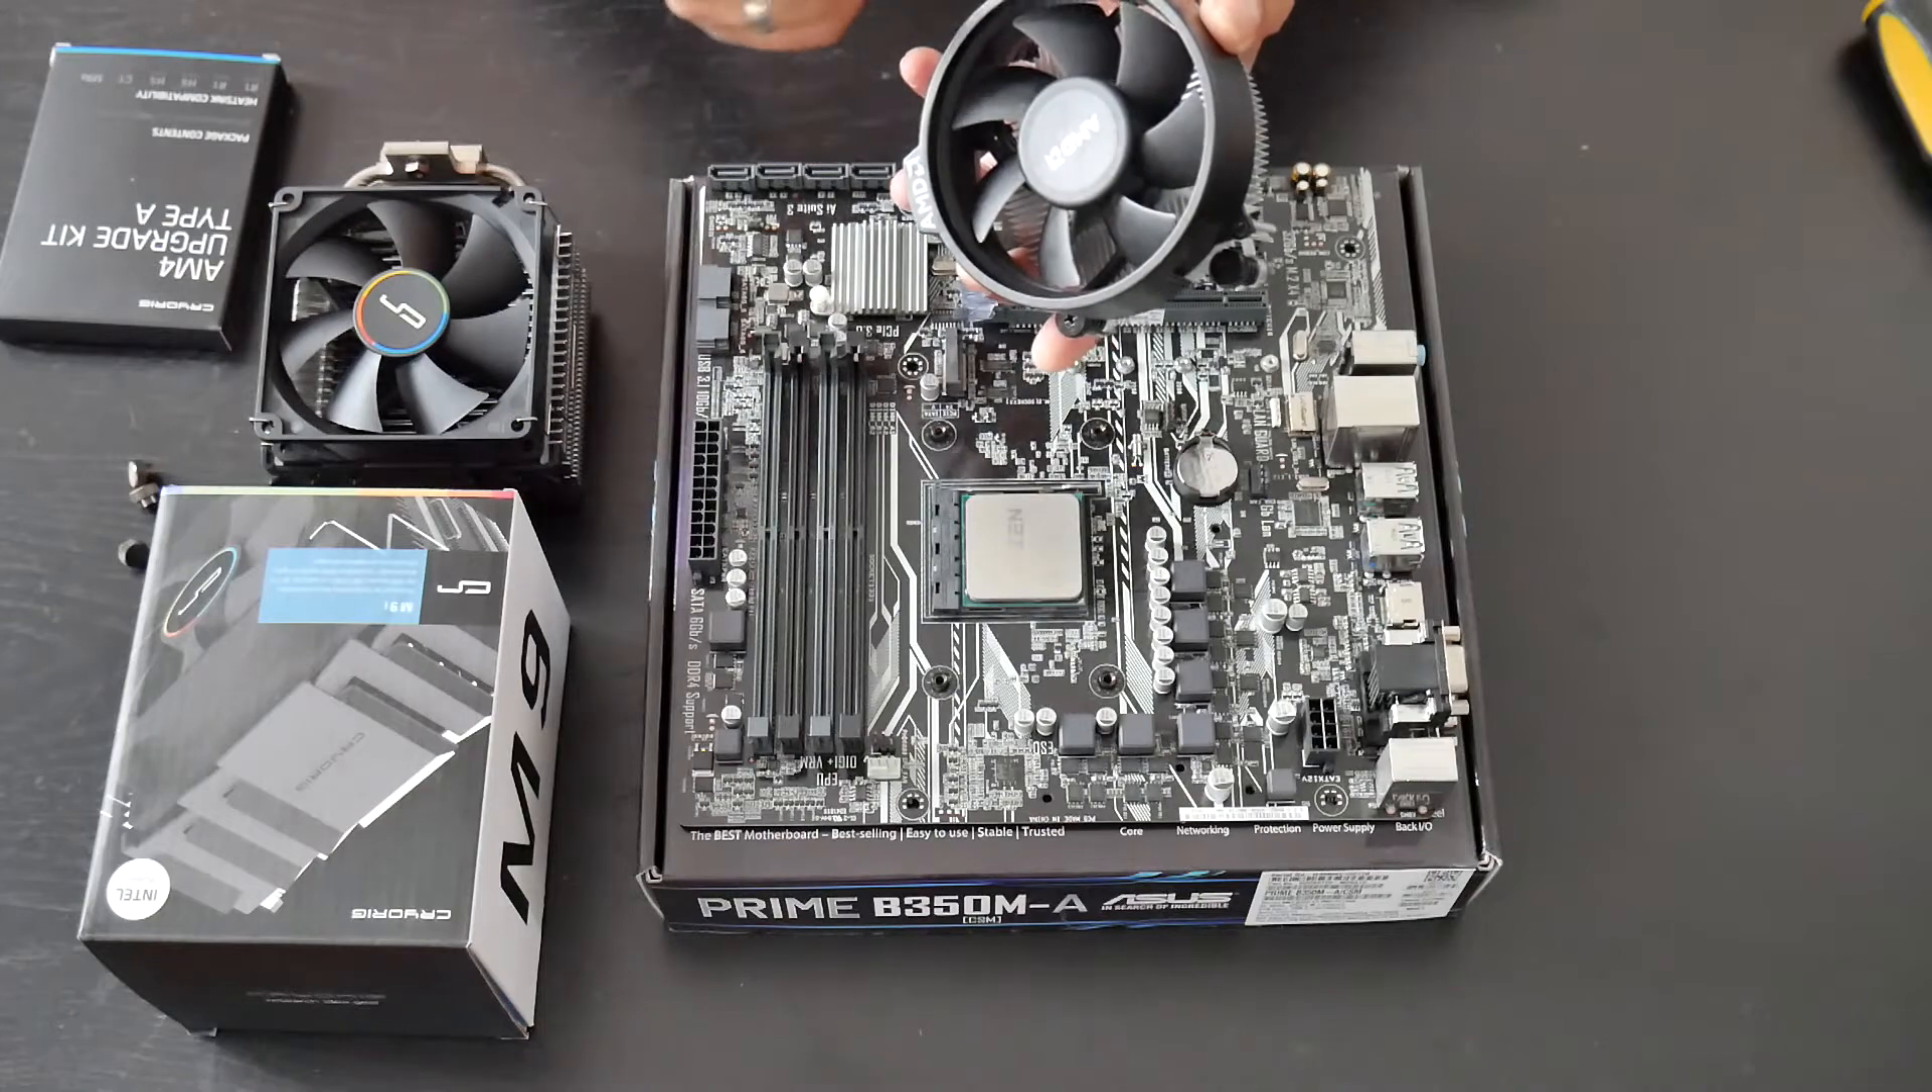I just took the stock cooler off.